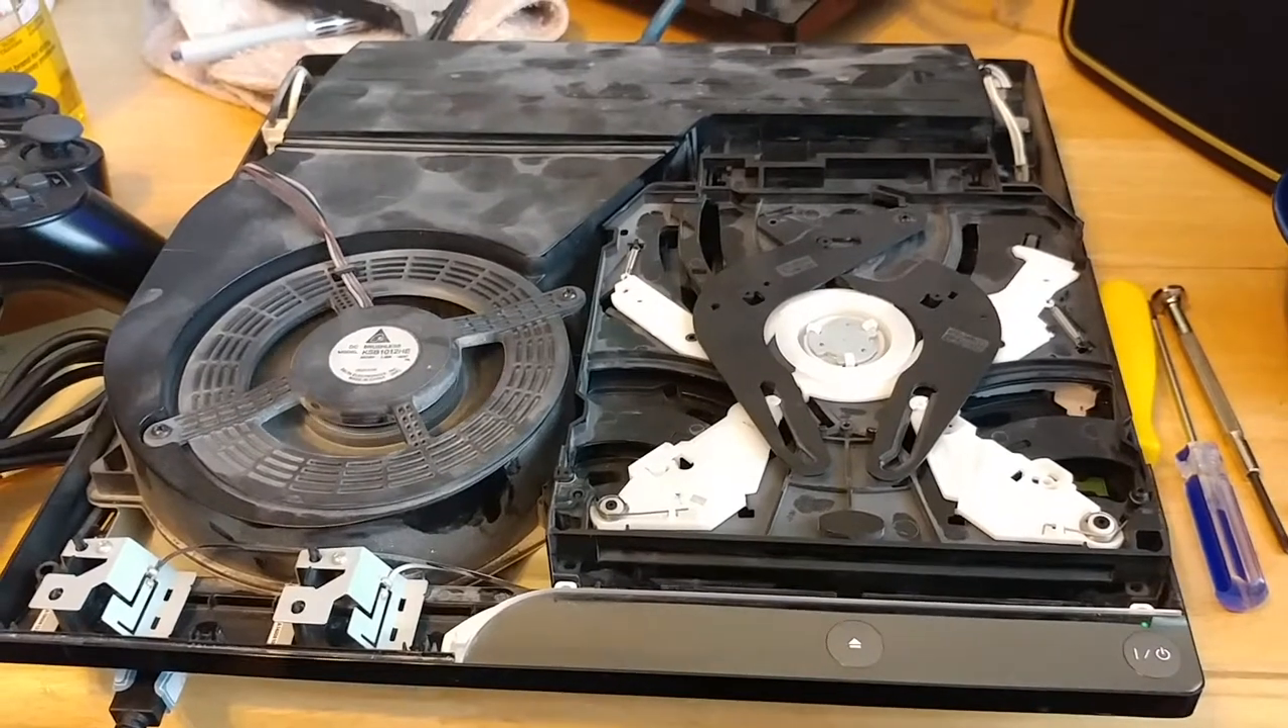So what's going on is you can see I've got the PS3 taken apart.